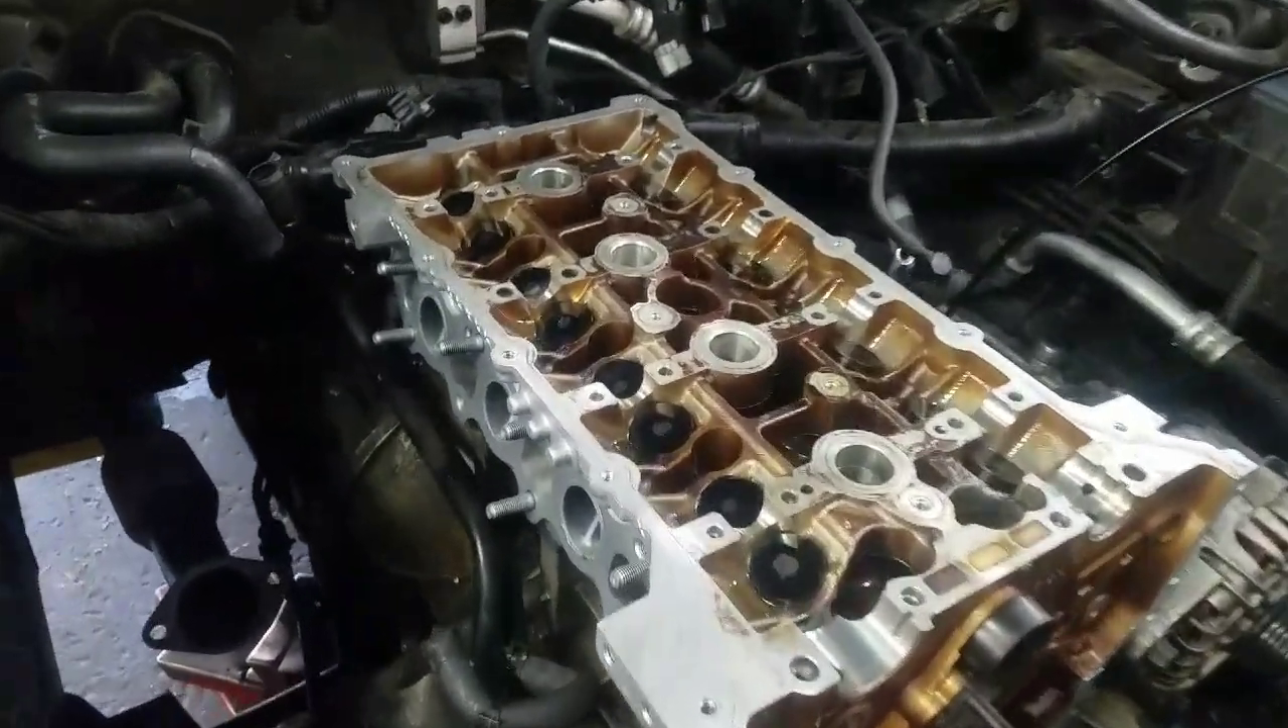Ok ok as you can see I have already put the head in place.